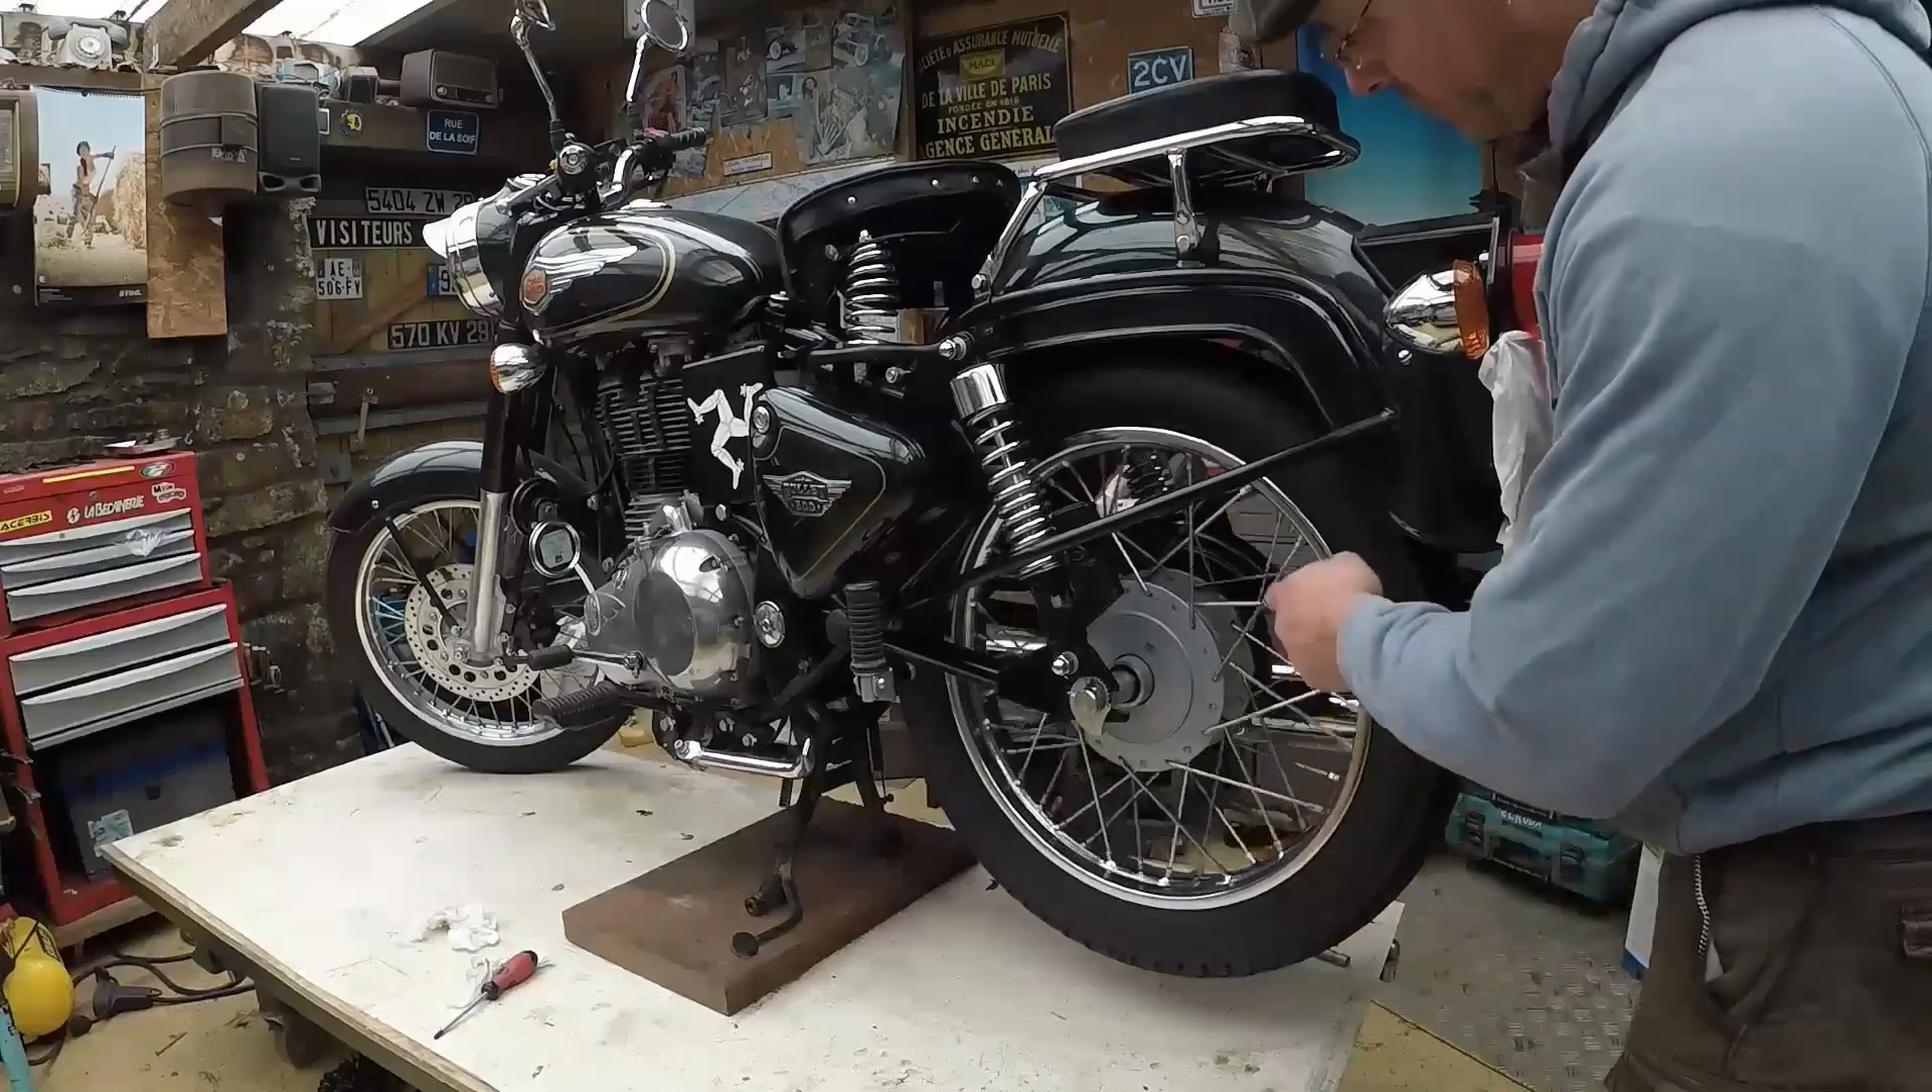Donc, voilà, j'ai remonté la roue.